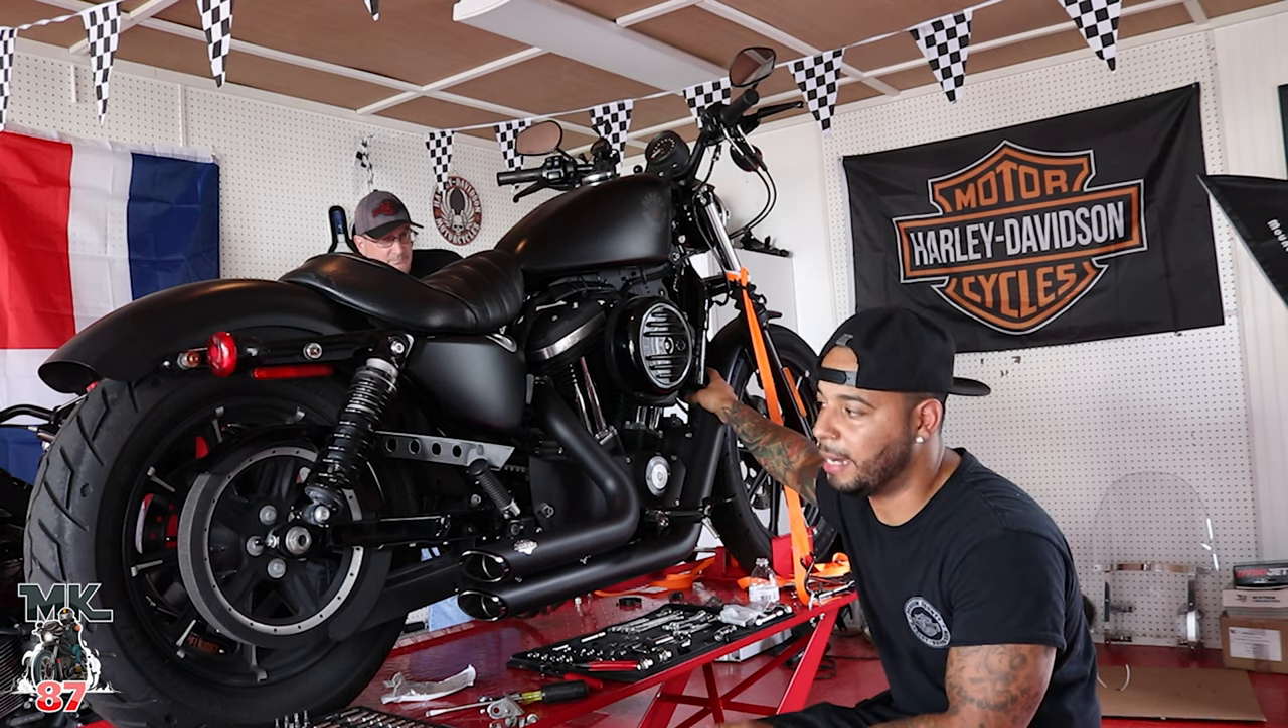All right so we have both exhausts on.